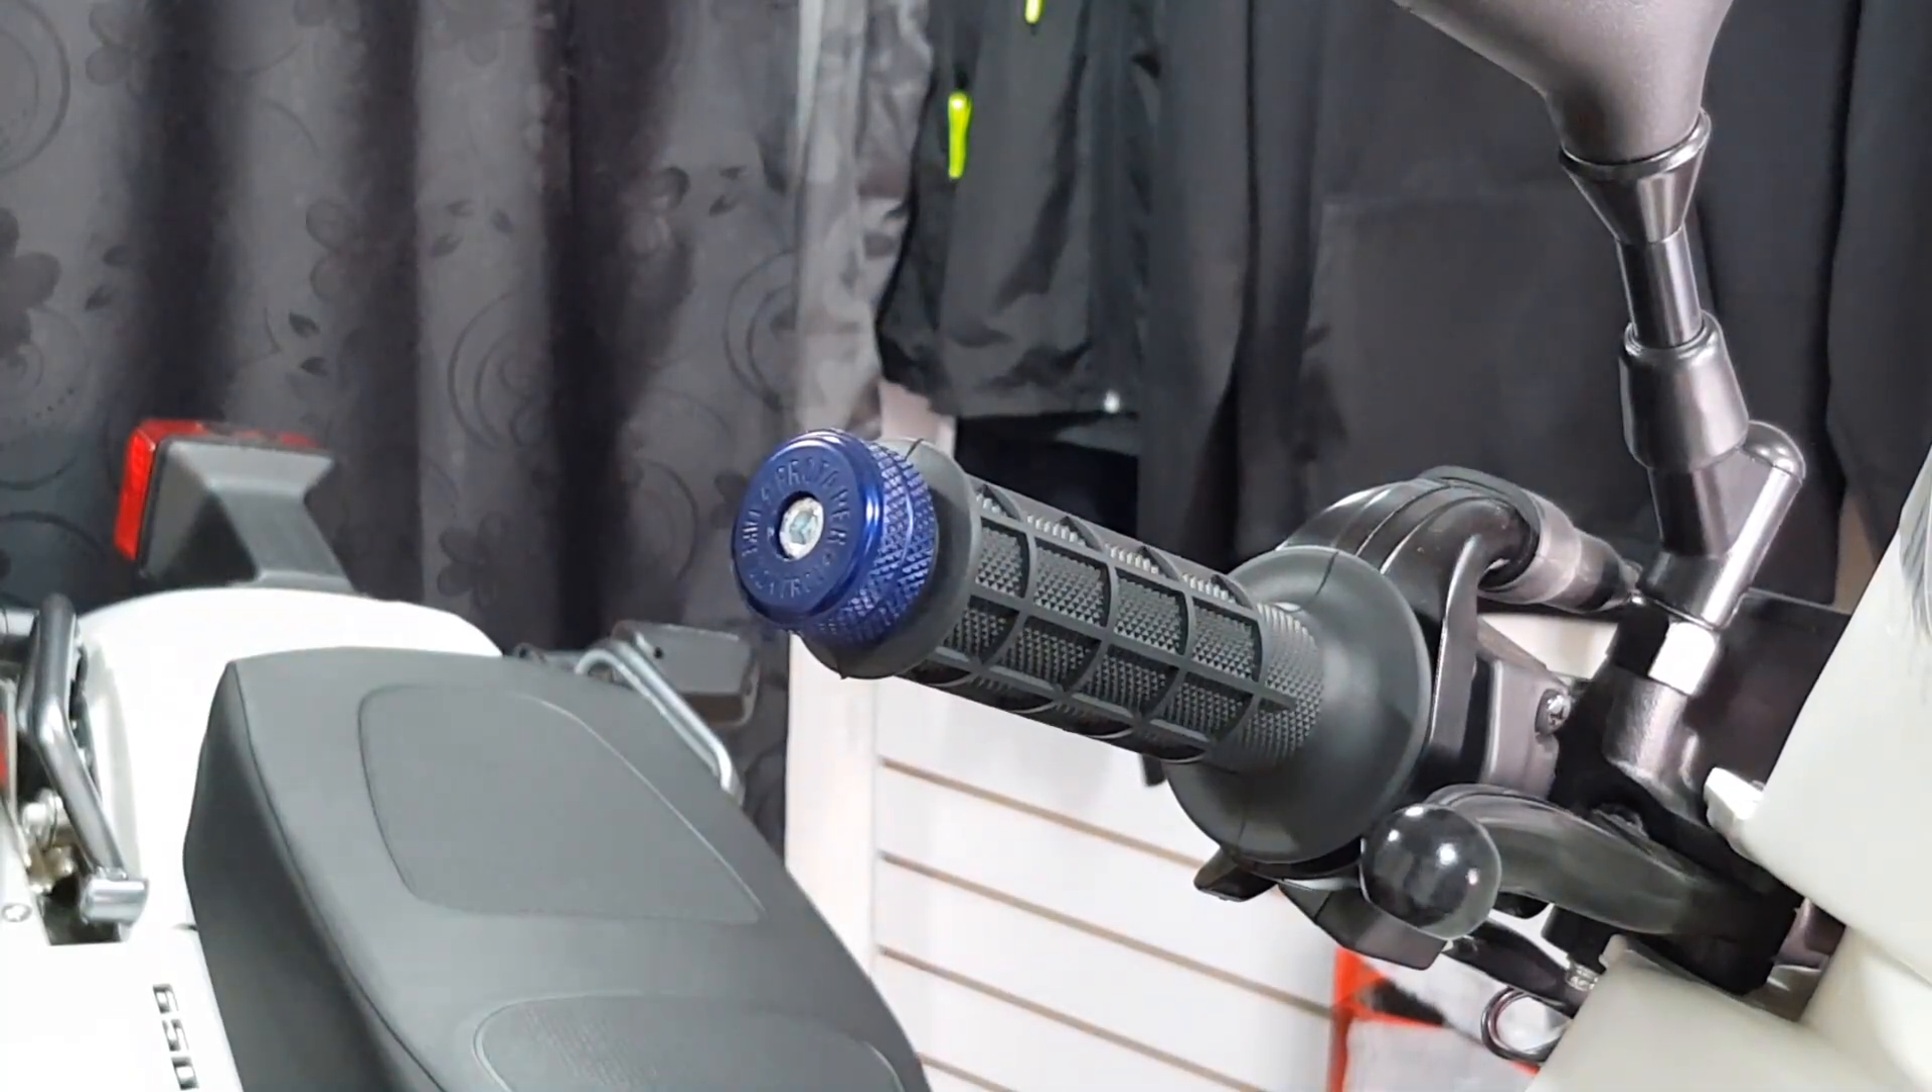Bueno amigos ya aquí colocamos el tapón y ya ajustamos.